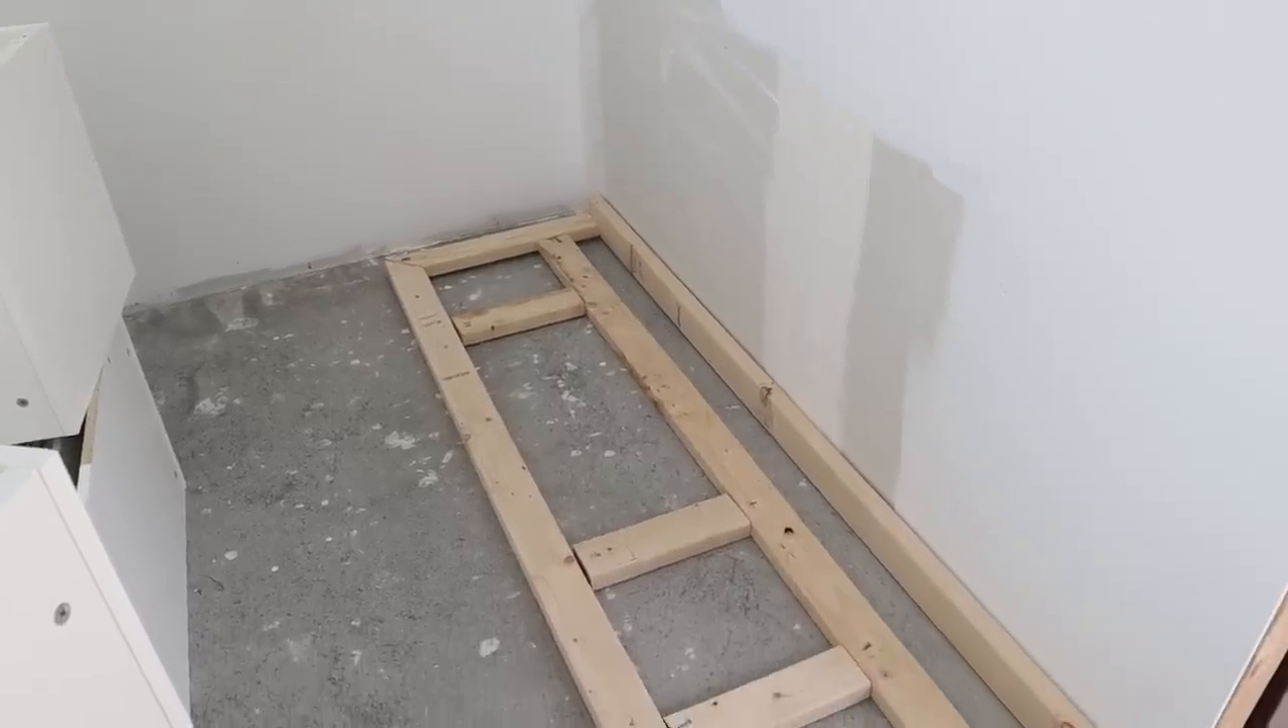We also added another cross piece down the center and that is going to support the backs of all of the drawers.